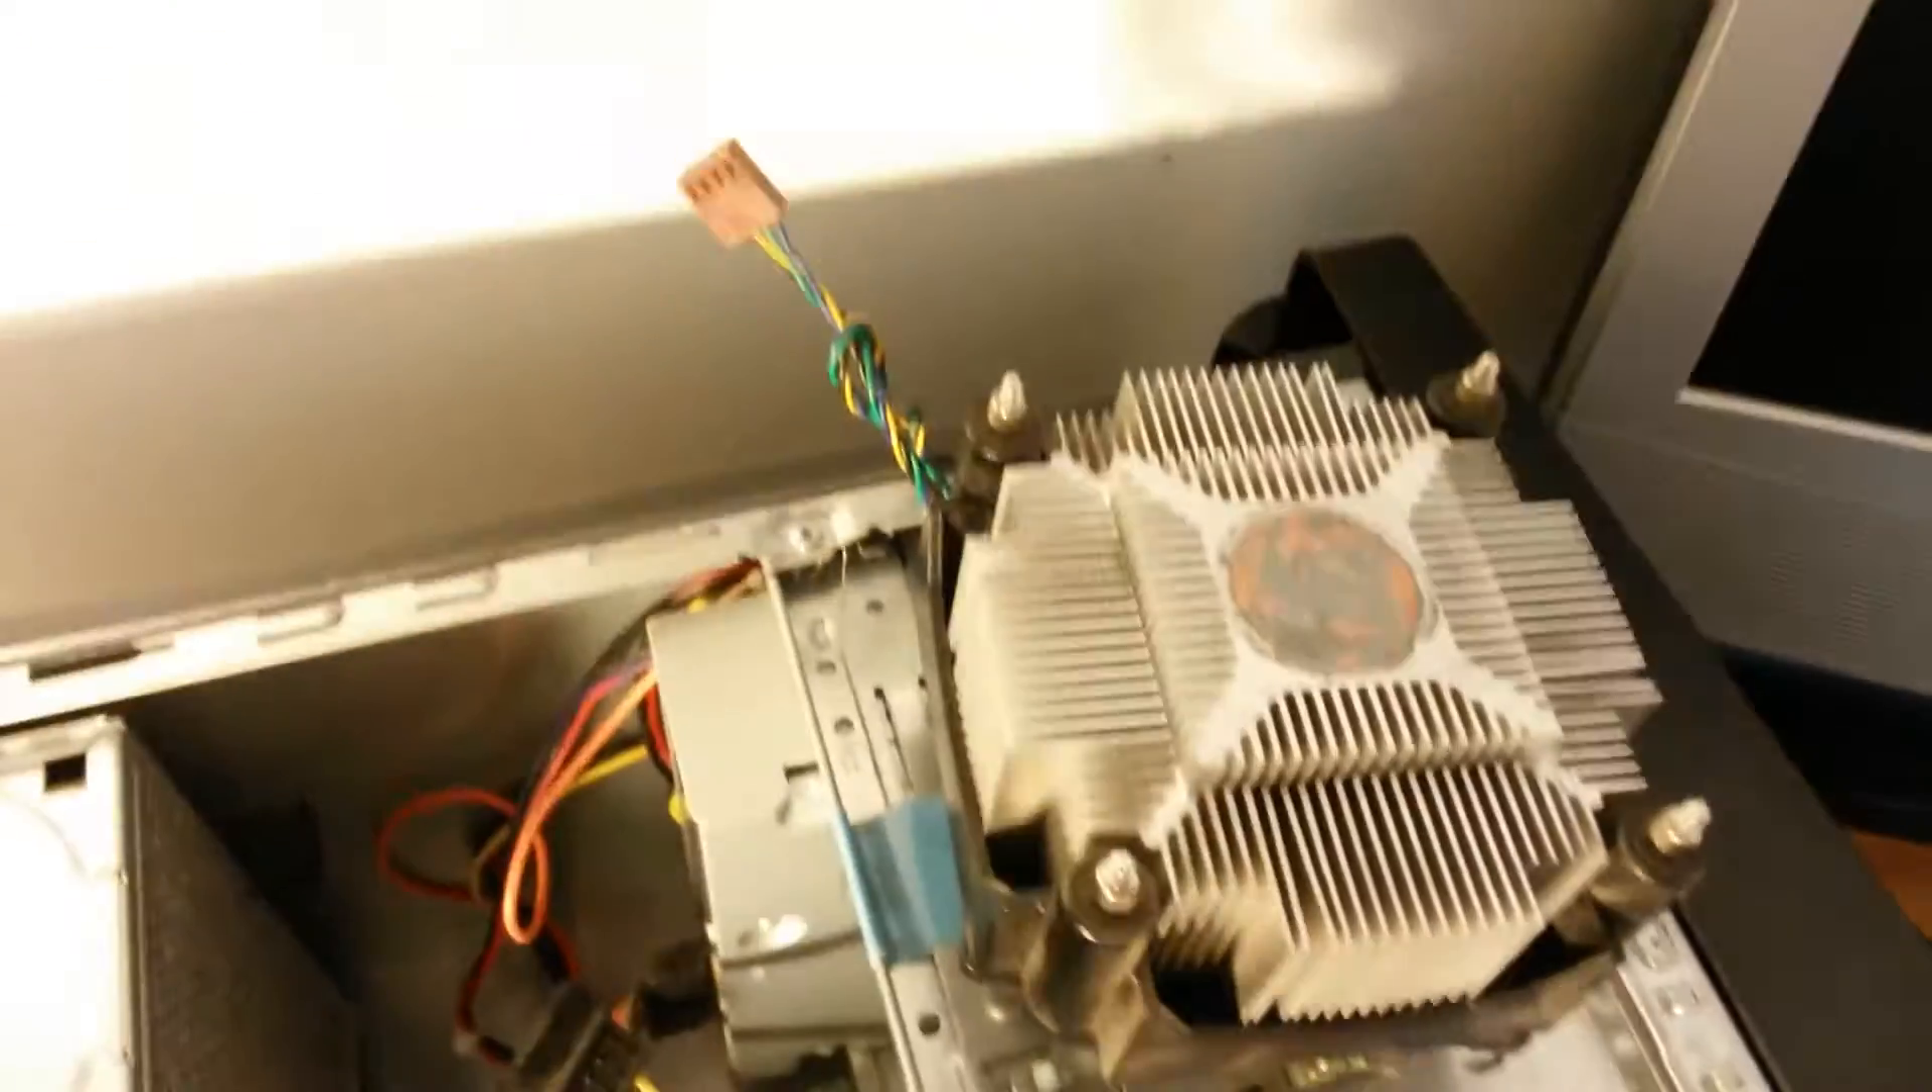The heatsink is out. Also took out the fan.